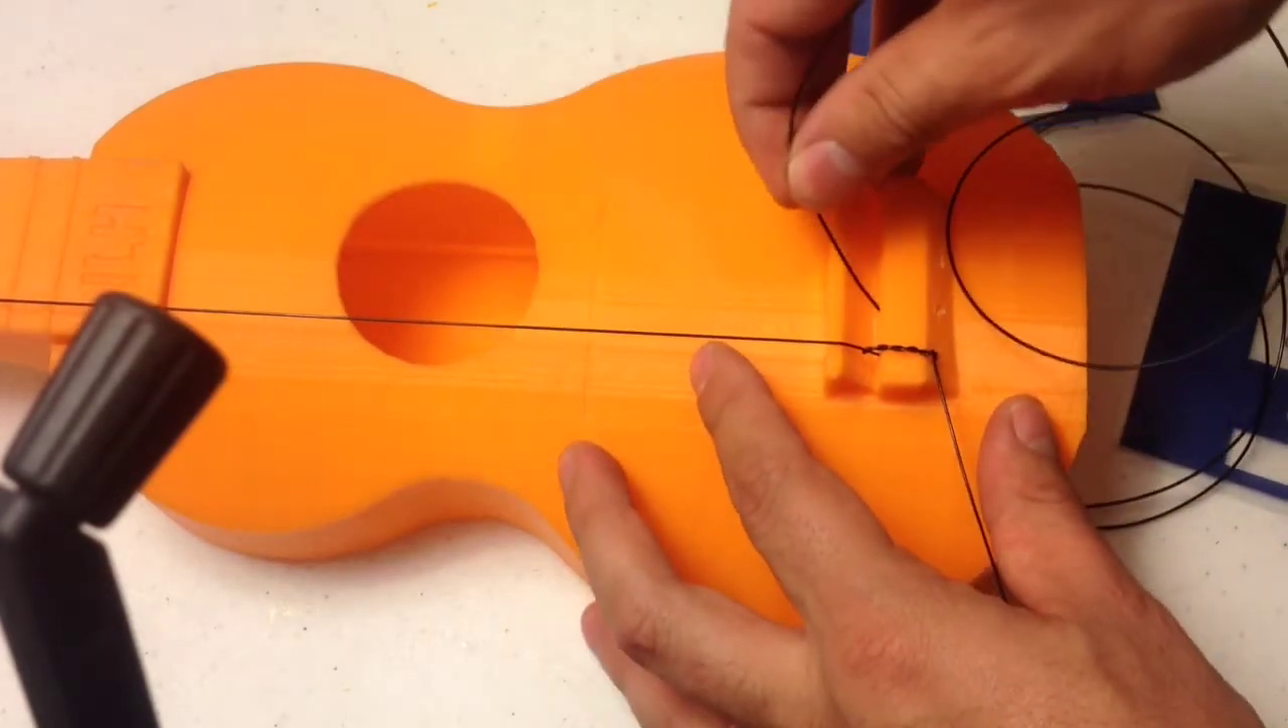All right, the first string is now strung, and just zoom in here so you can see exactly how I string it here.